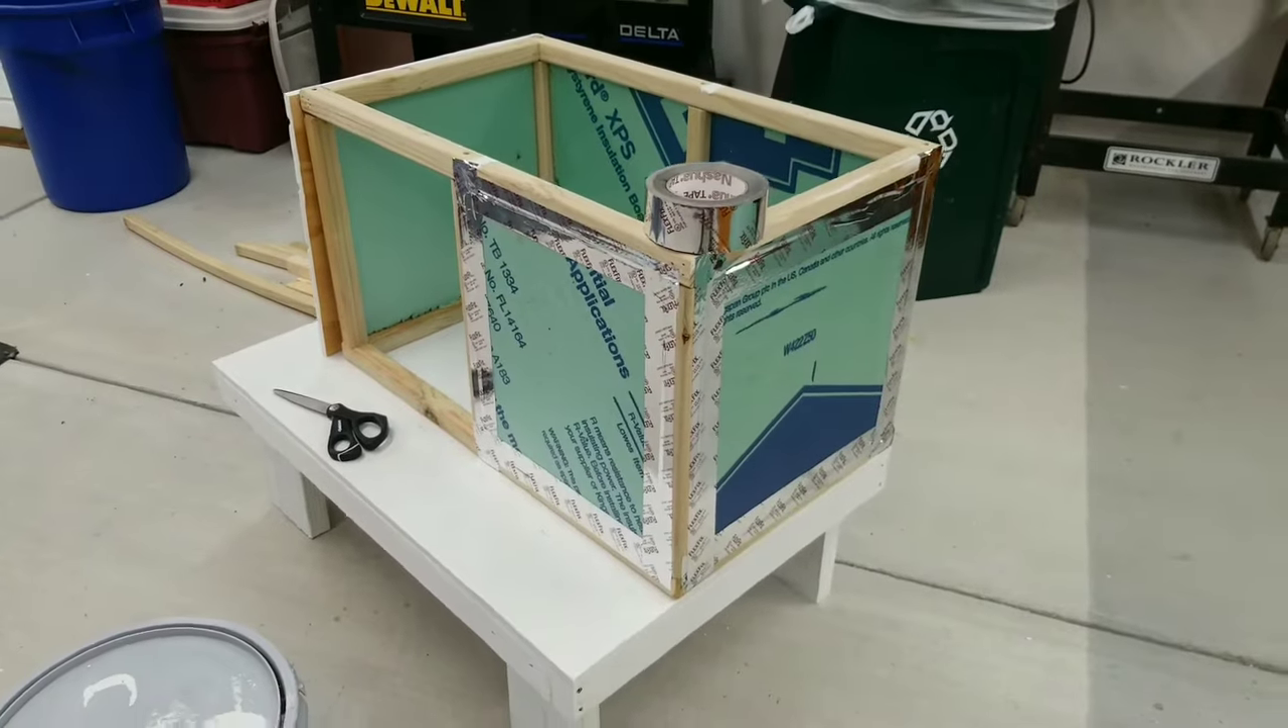So I used that duct duct tape, the silver duct tape, to attach my foam panels, my insulation panels.